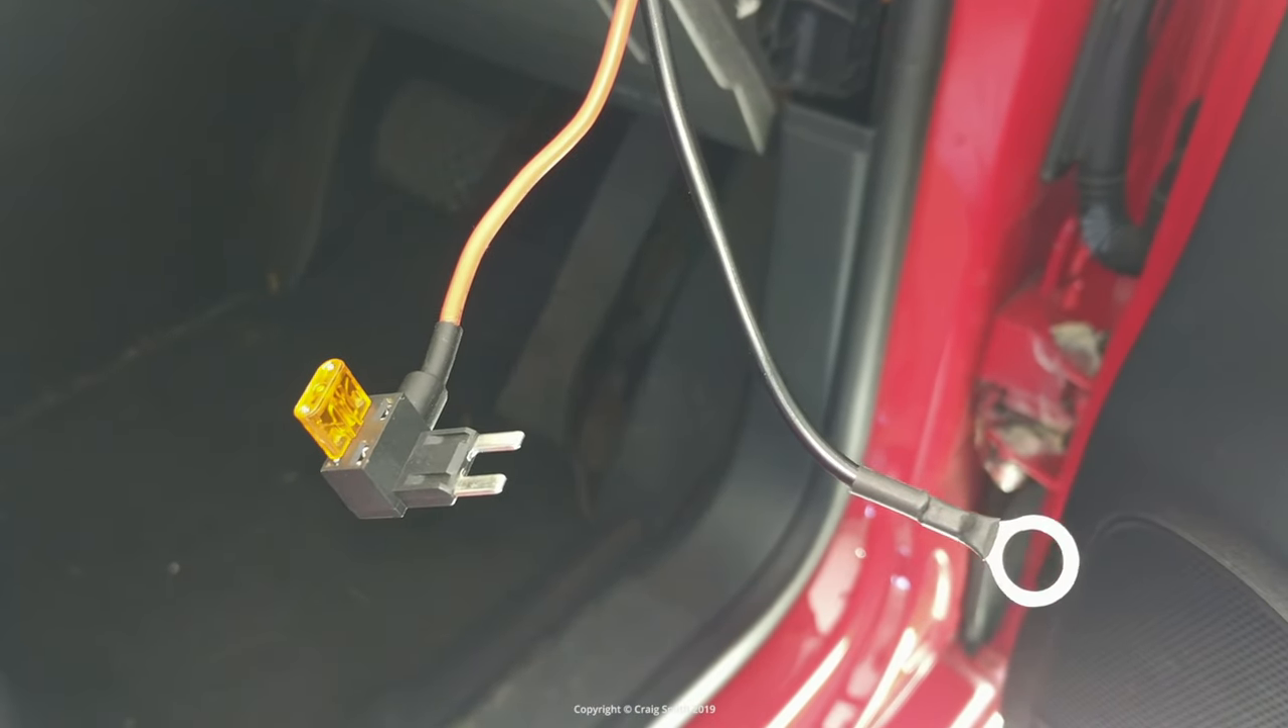Here's the fuse tap, along with a 5-amp fuse installed in the added circuit slot.